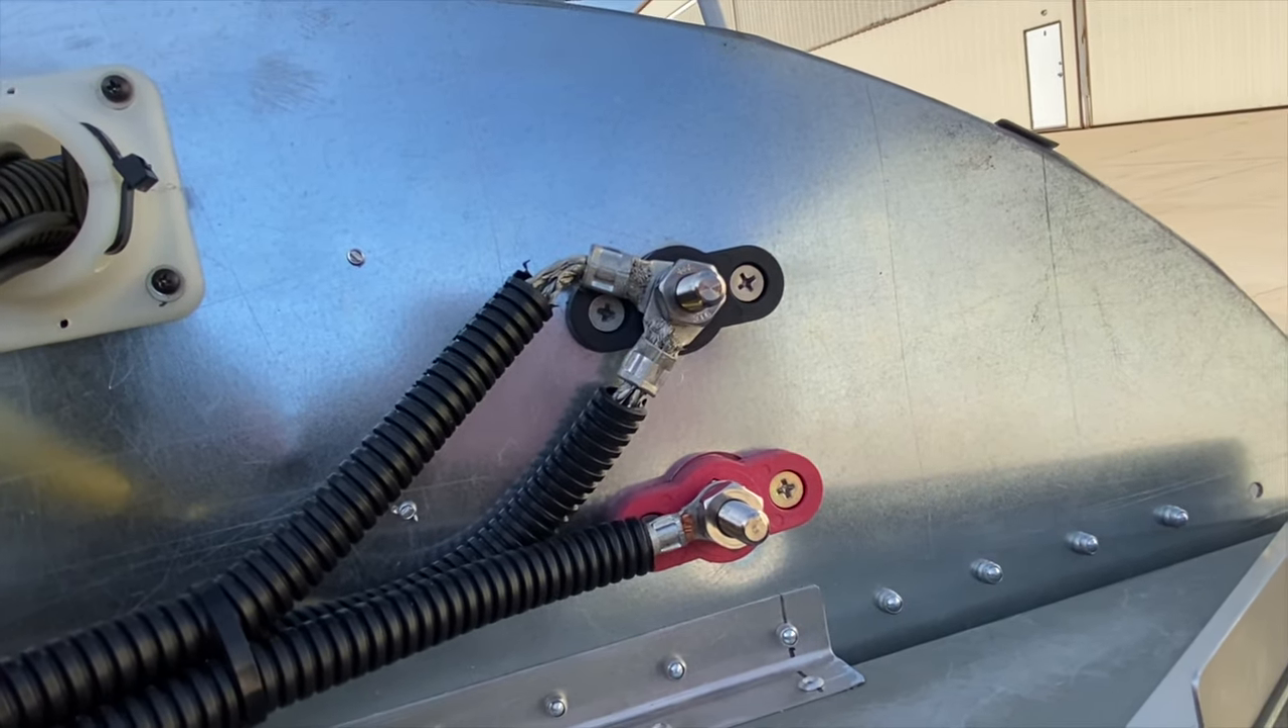And we have now a ground through terminal and a positive through terminal that we mounted going through the firewall.